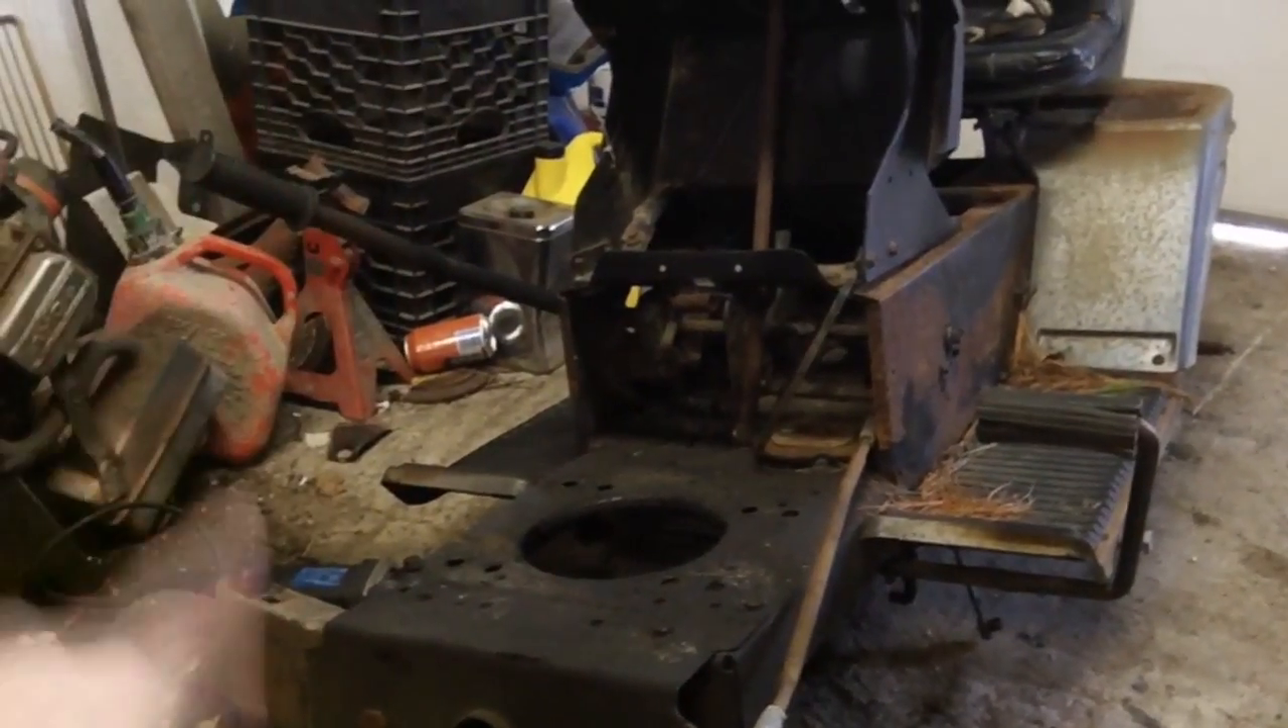So as you can see, we've got the whole hood assembly off of the tractor.